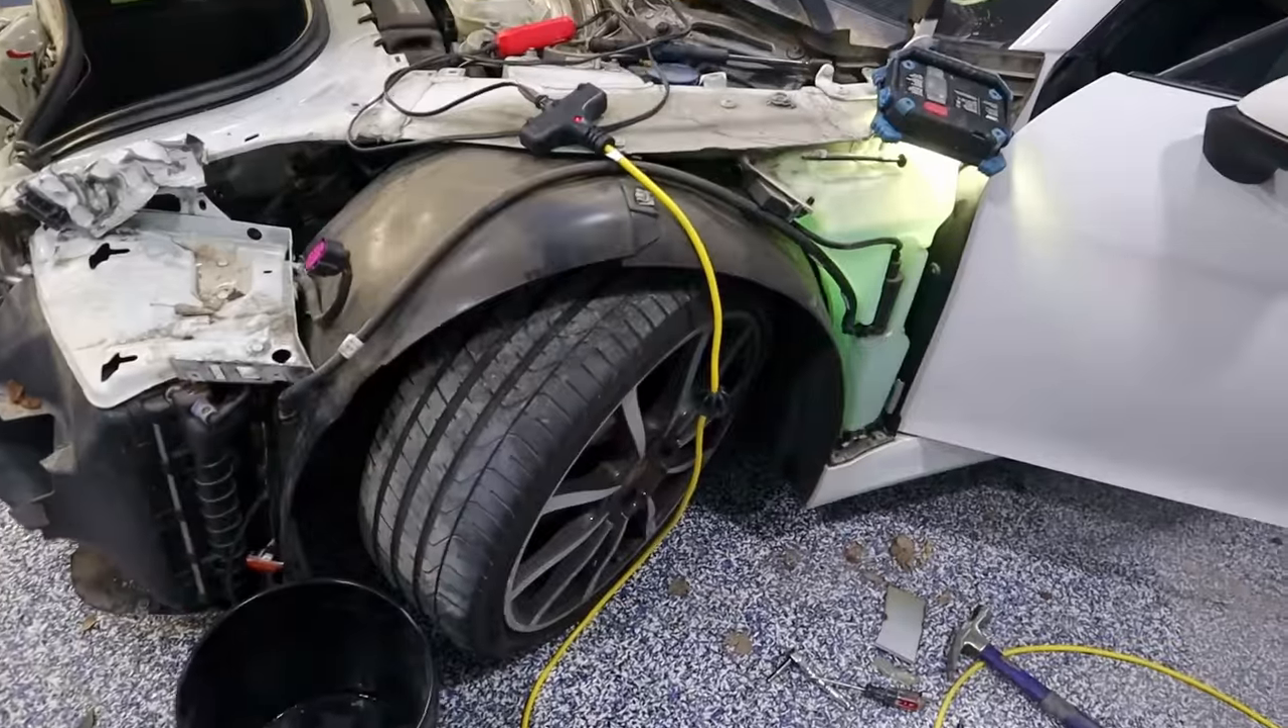Alright, I finally got the driver fender off here.